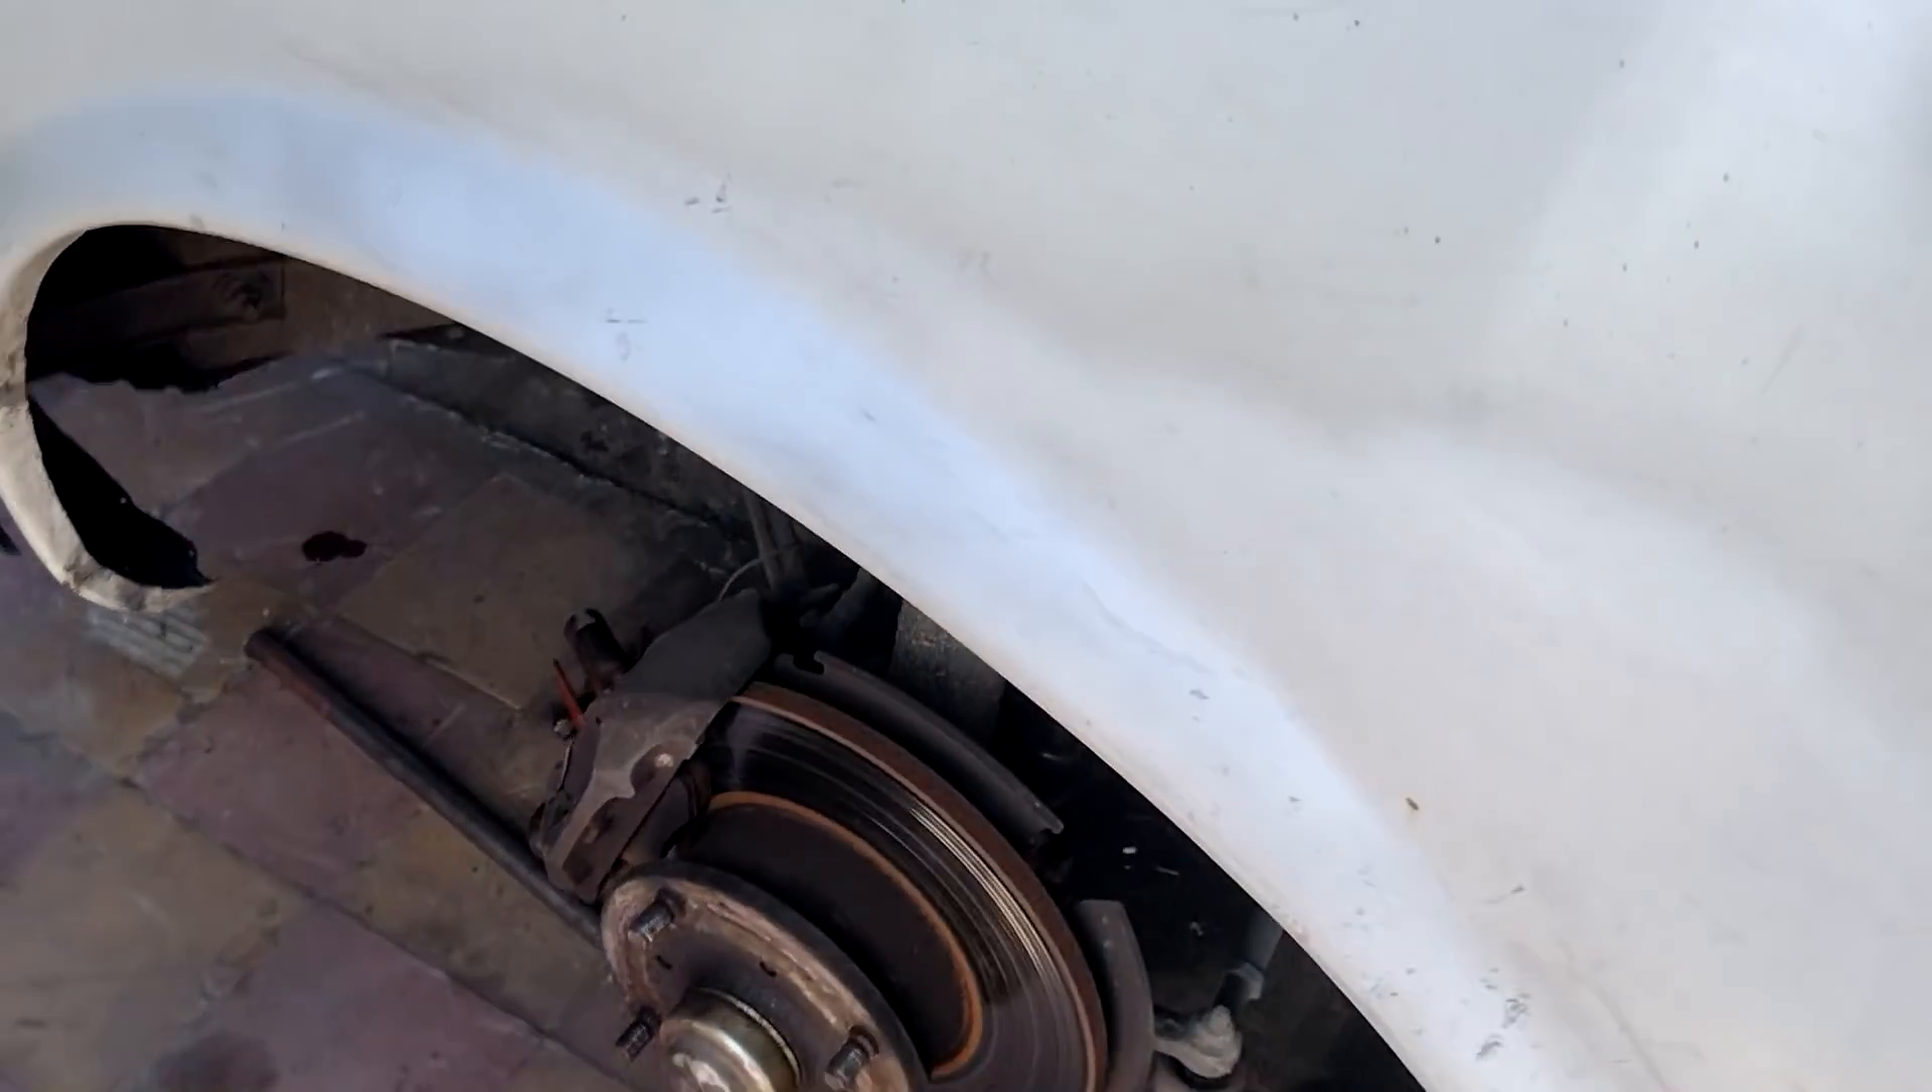Acá ya quedó todo armadito pintado lindo acá ya saqué la rueda.